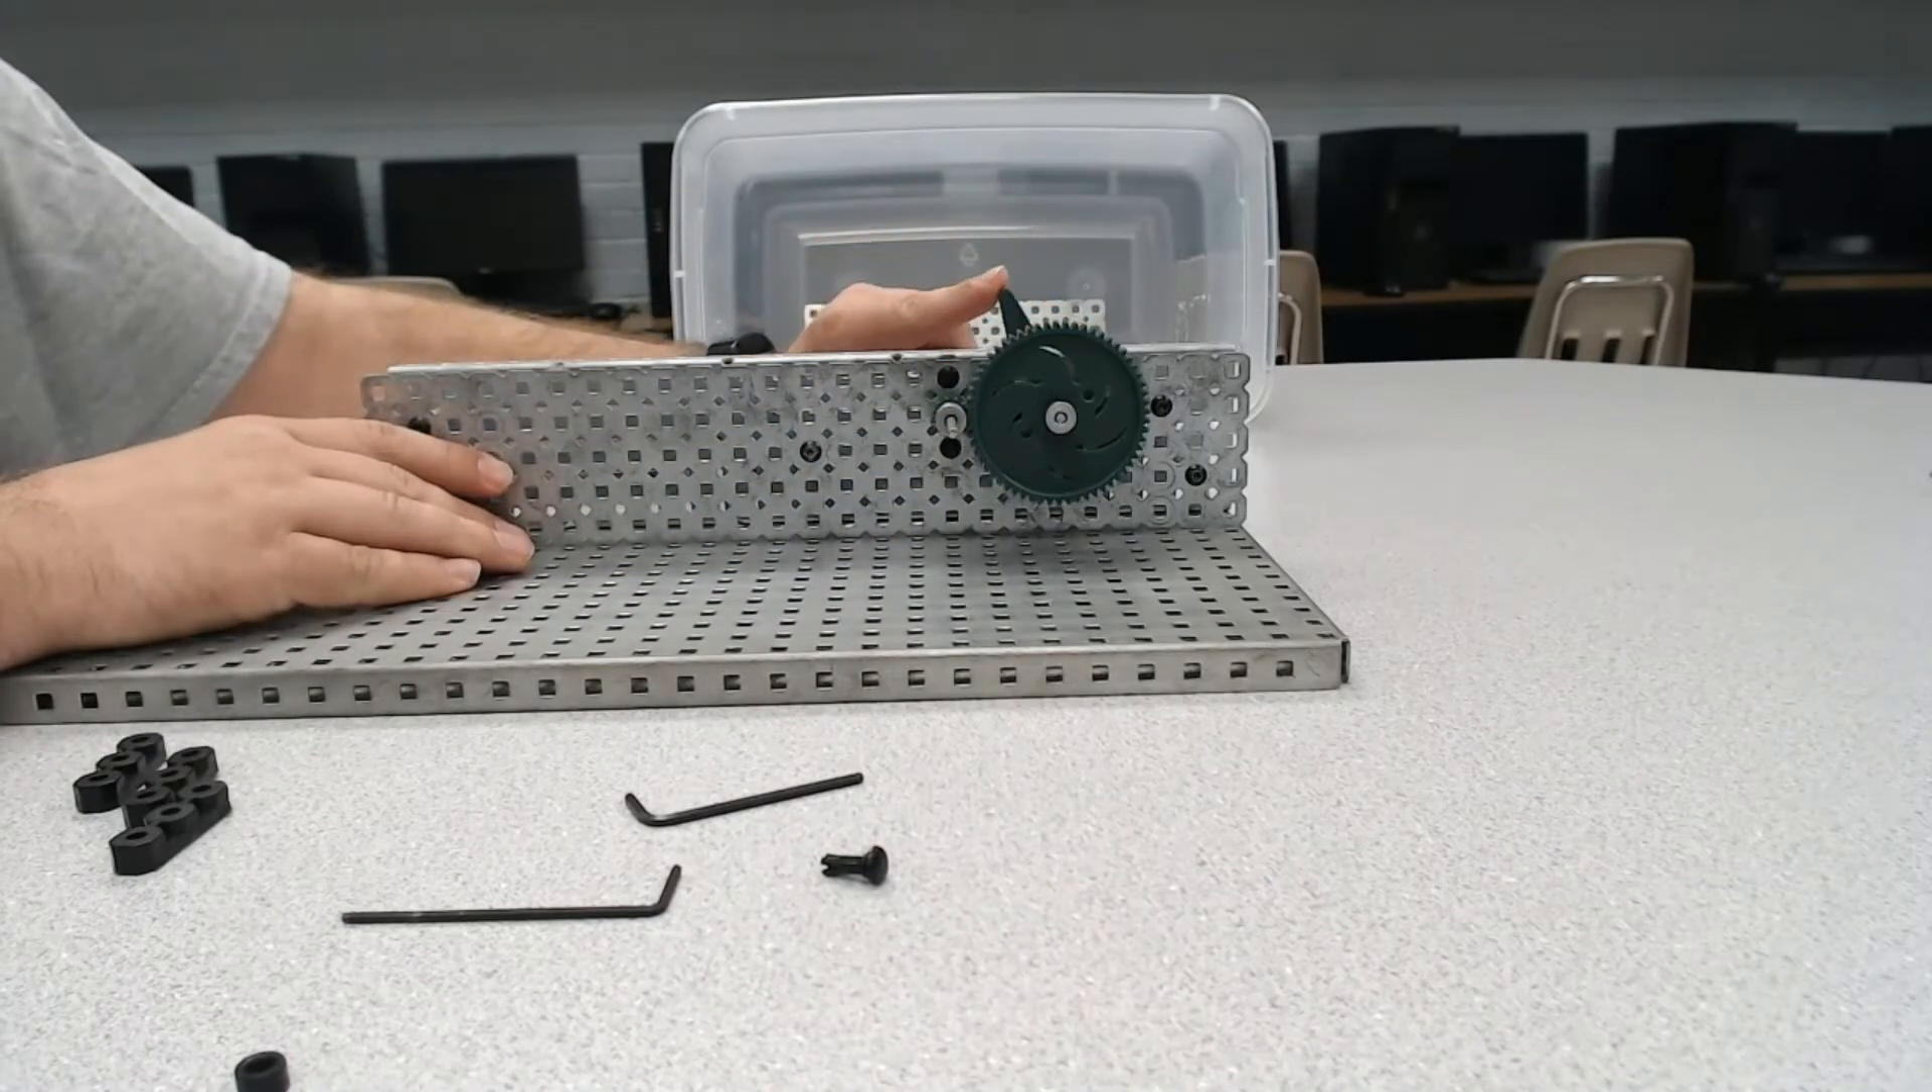Okay so now we've got a simple gear built.